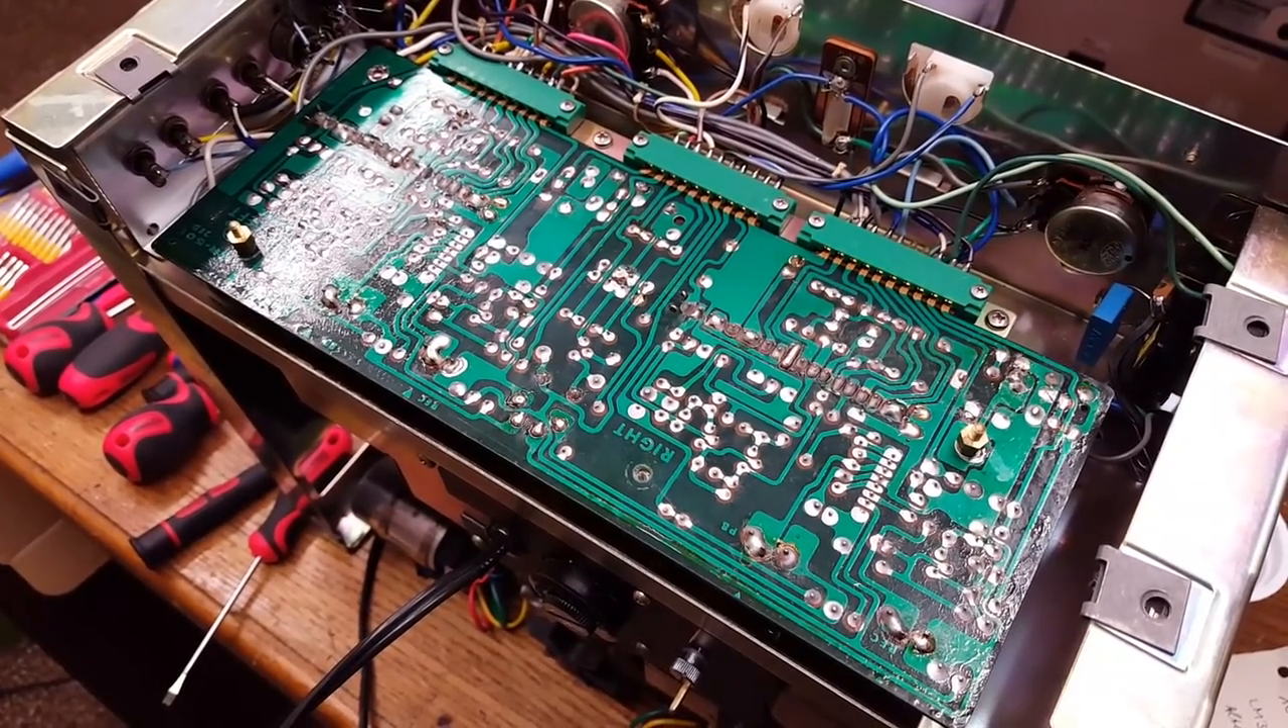The circuit board has been reassembled and reinstalled.